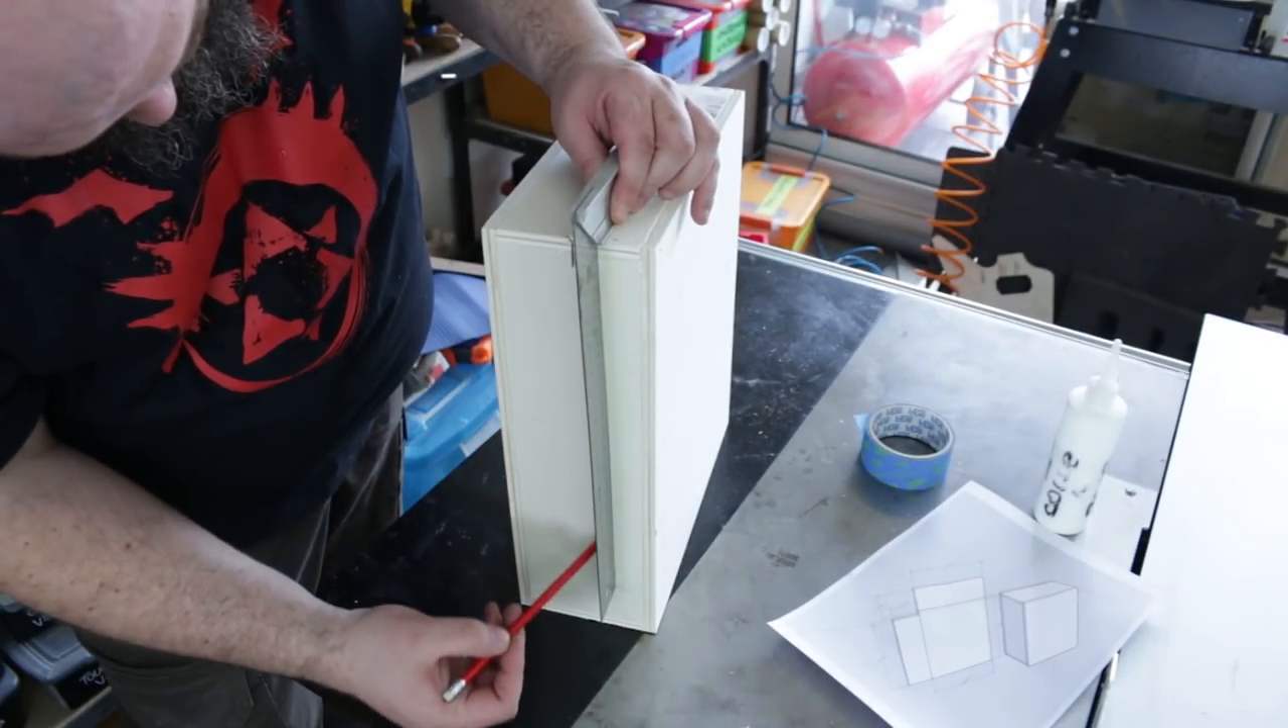Et voilà ma boîte est assemblée, maintenant il va falloir la couper en deux.